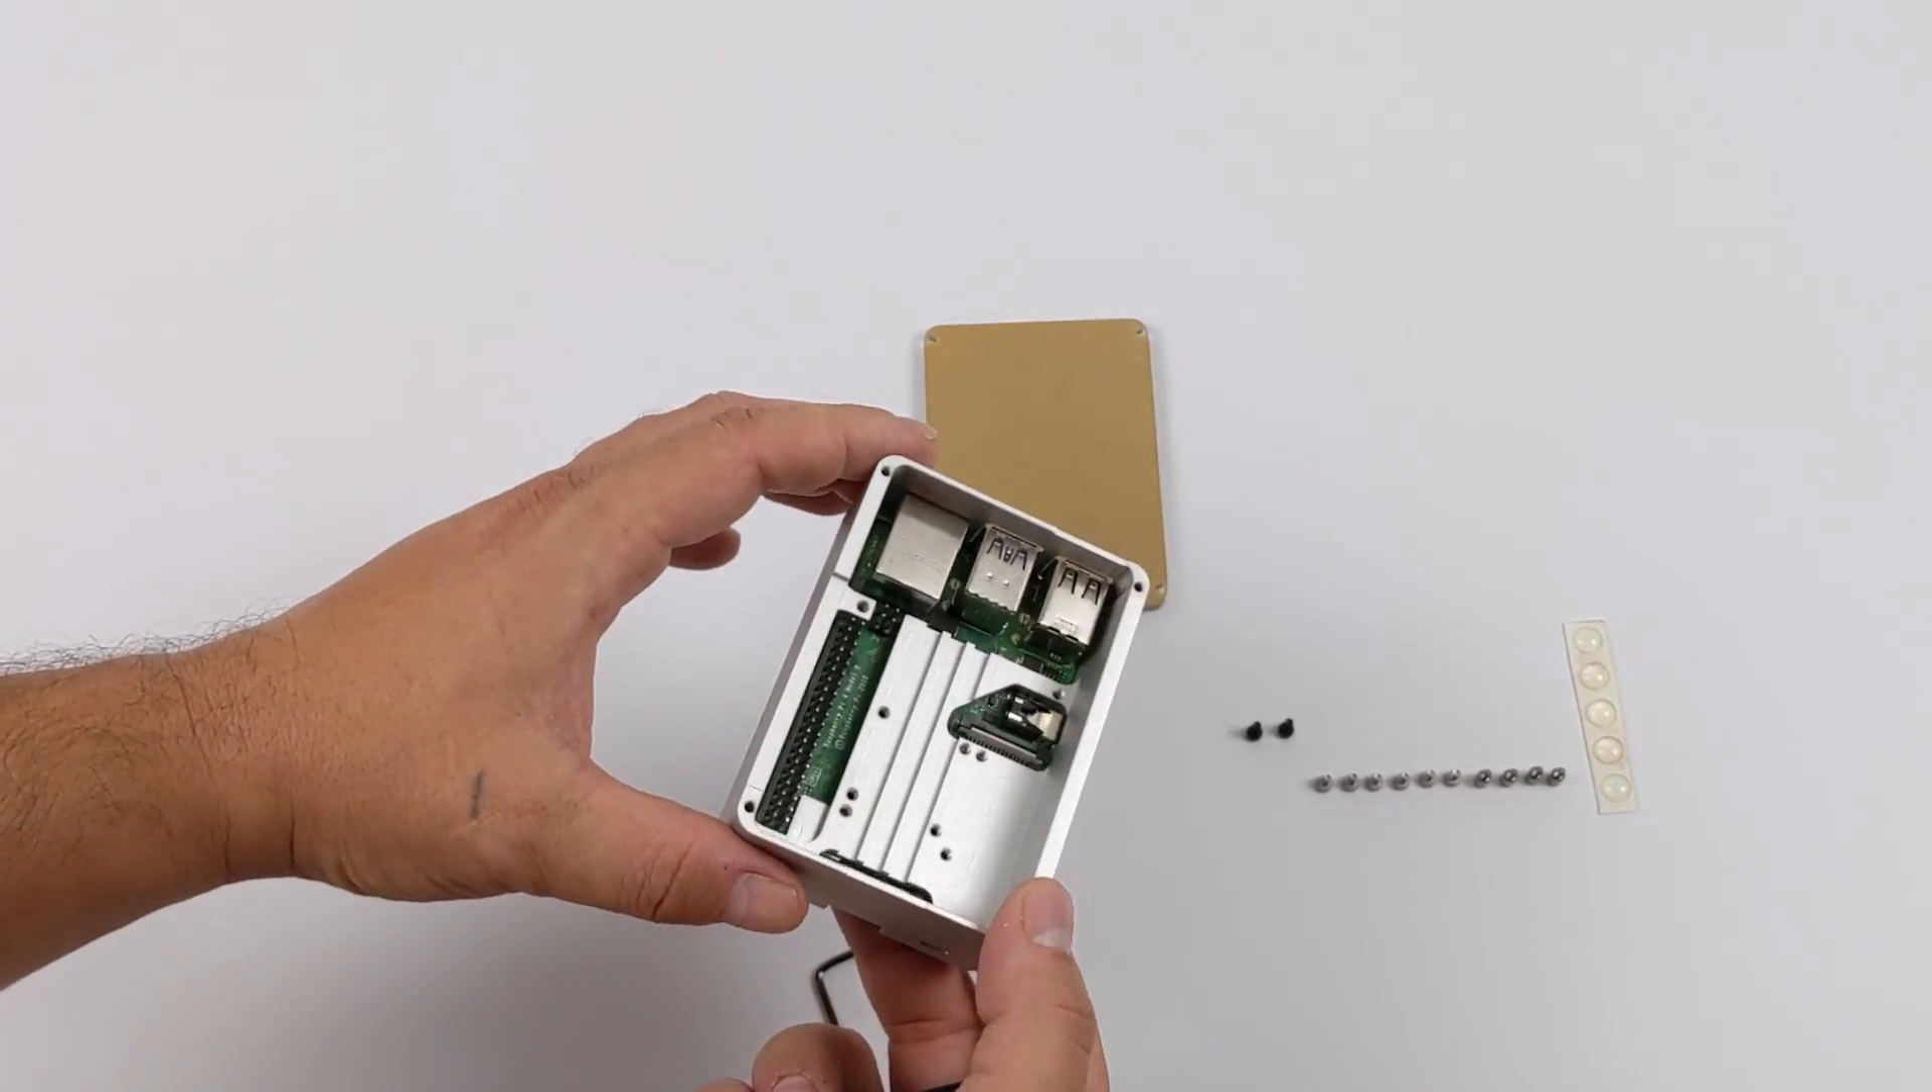The Pi seems to be sitting in here perfectly. I have all of my ports lined up.